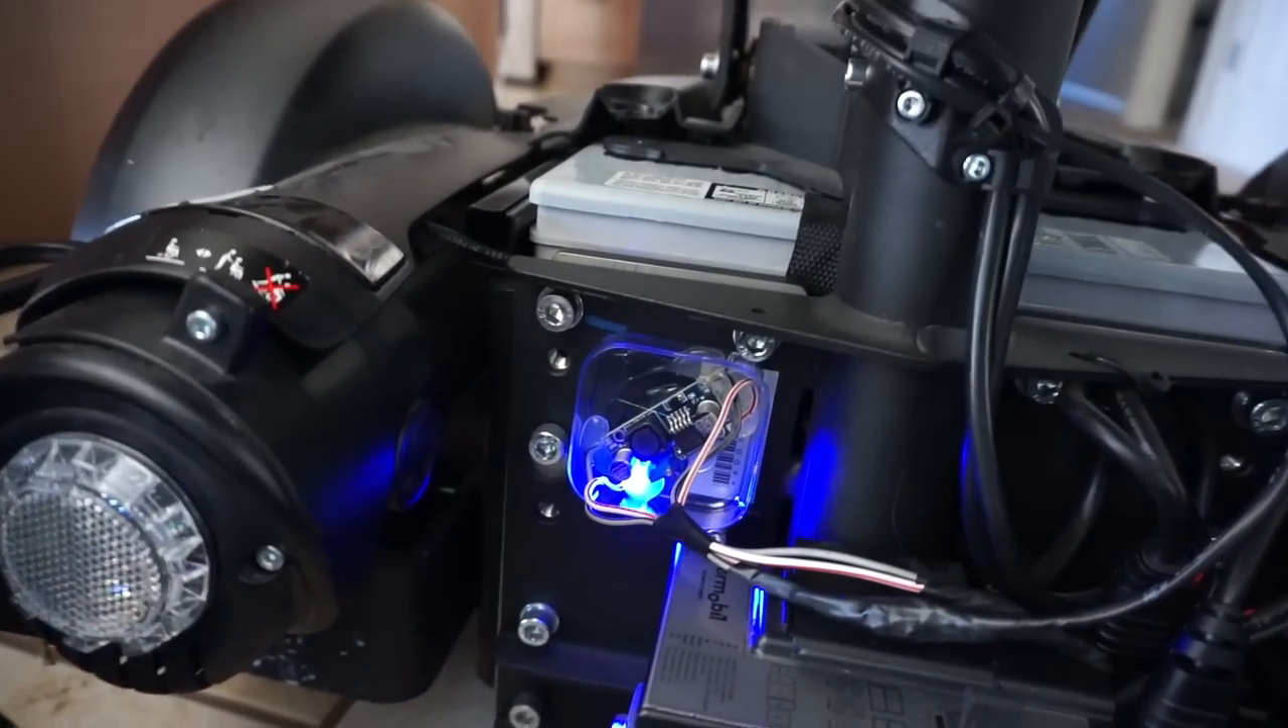And we've got our power converter stuck in here using remnants of an Apple wired headphone case, which I think is good.